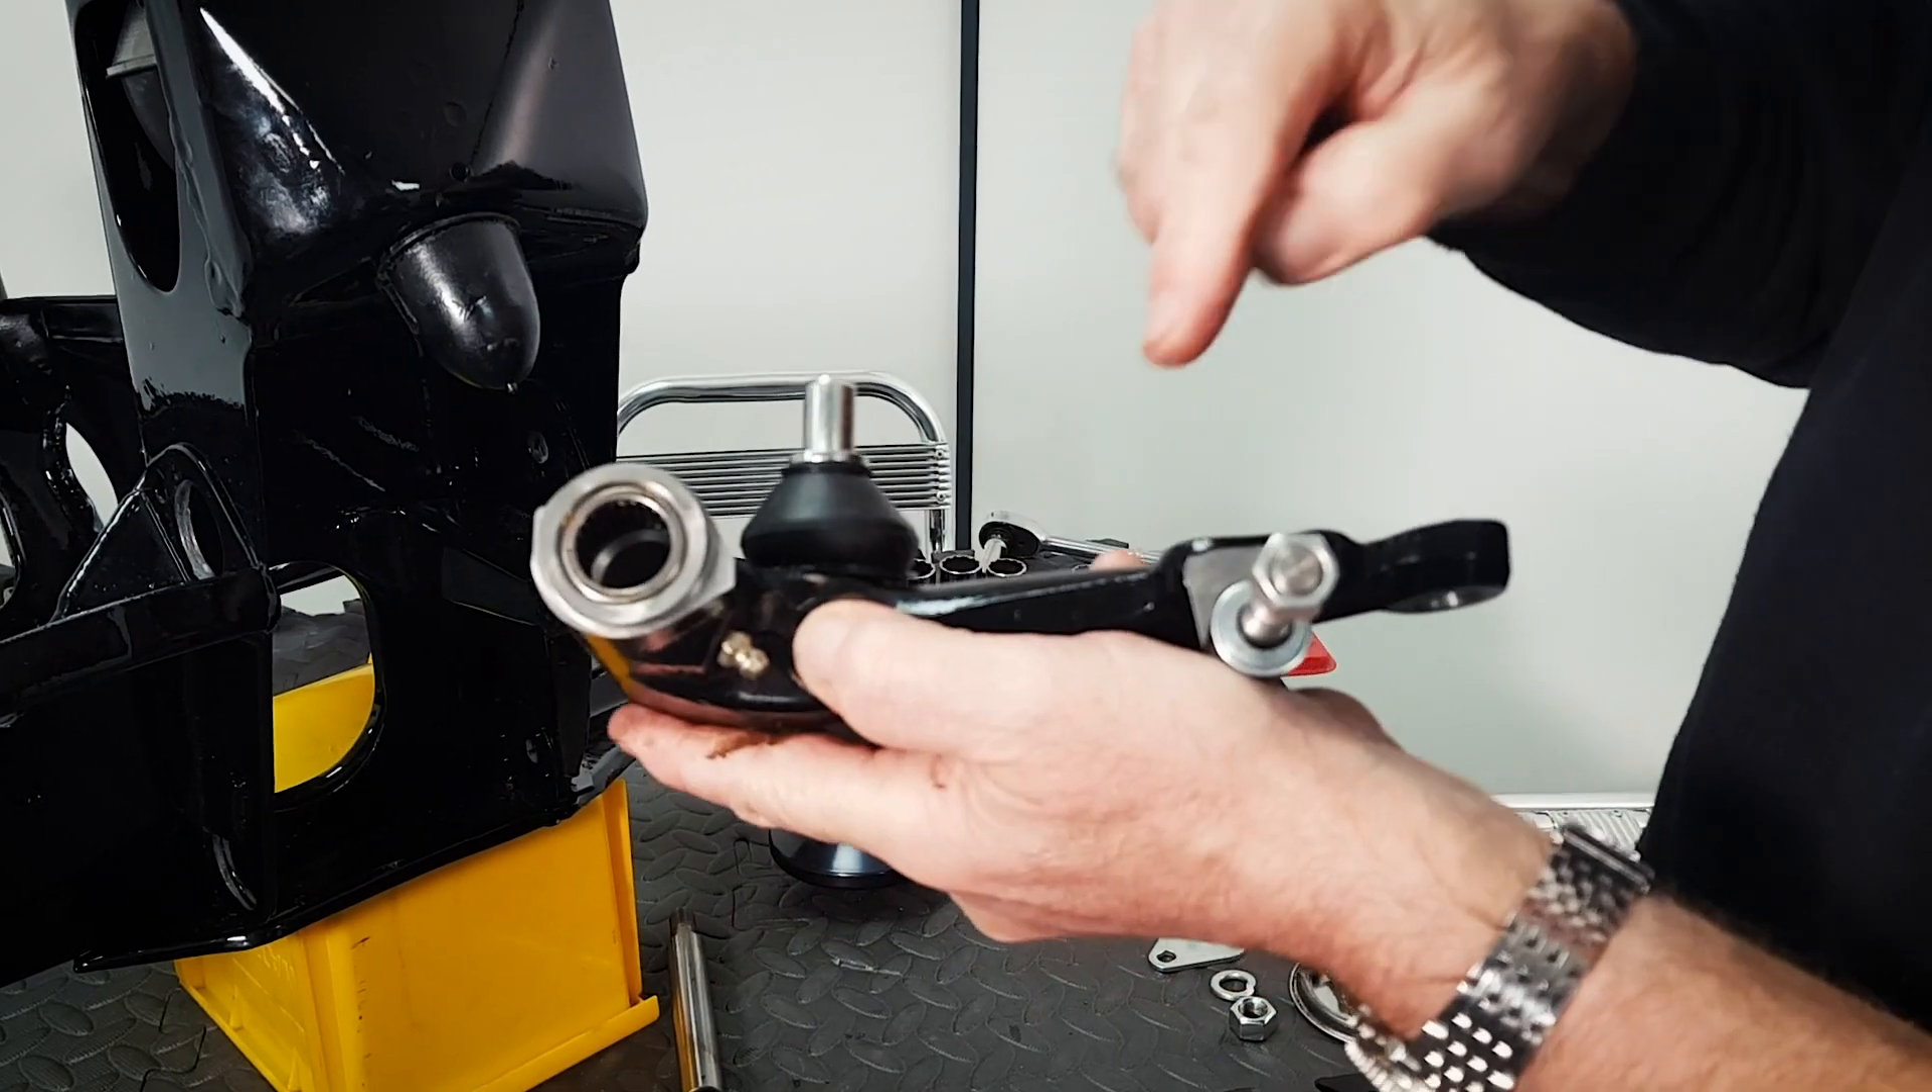So what we've got here now is the ball joint actually fitted into the arm.